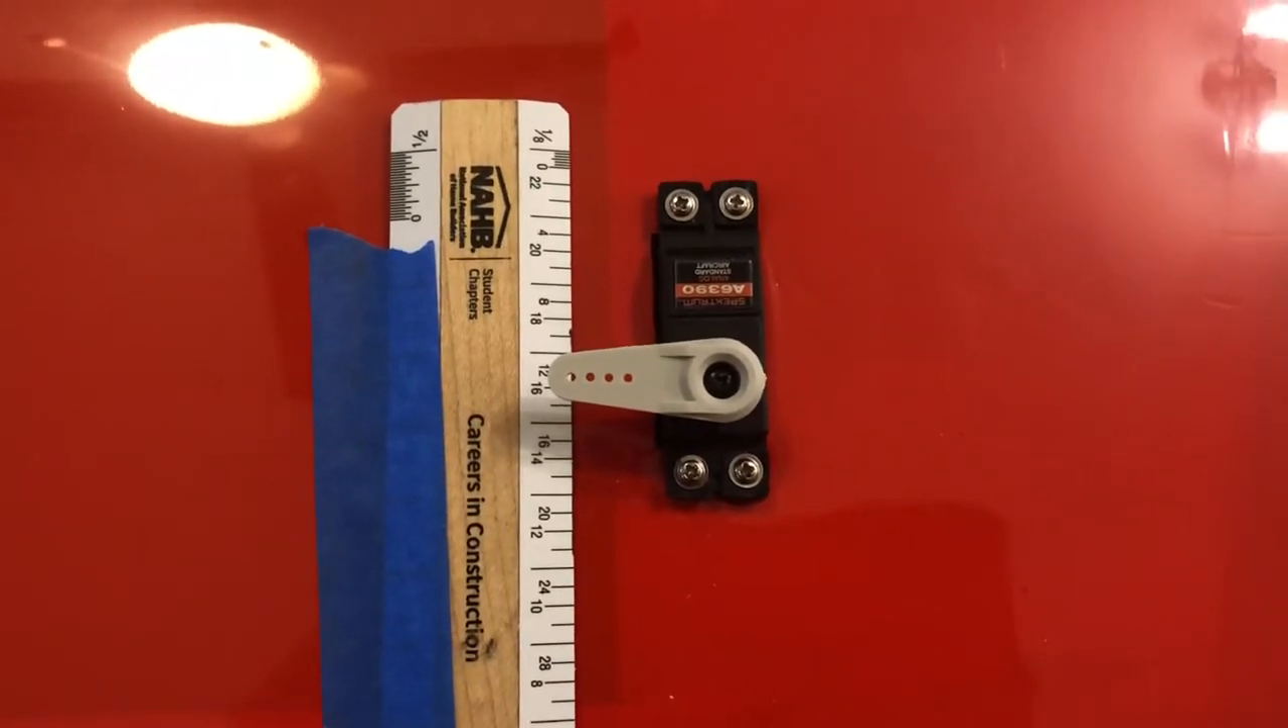All right, so now we have the servo installed with the, uh, servo arm.